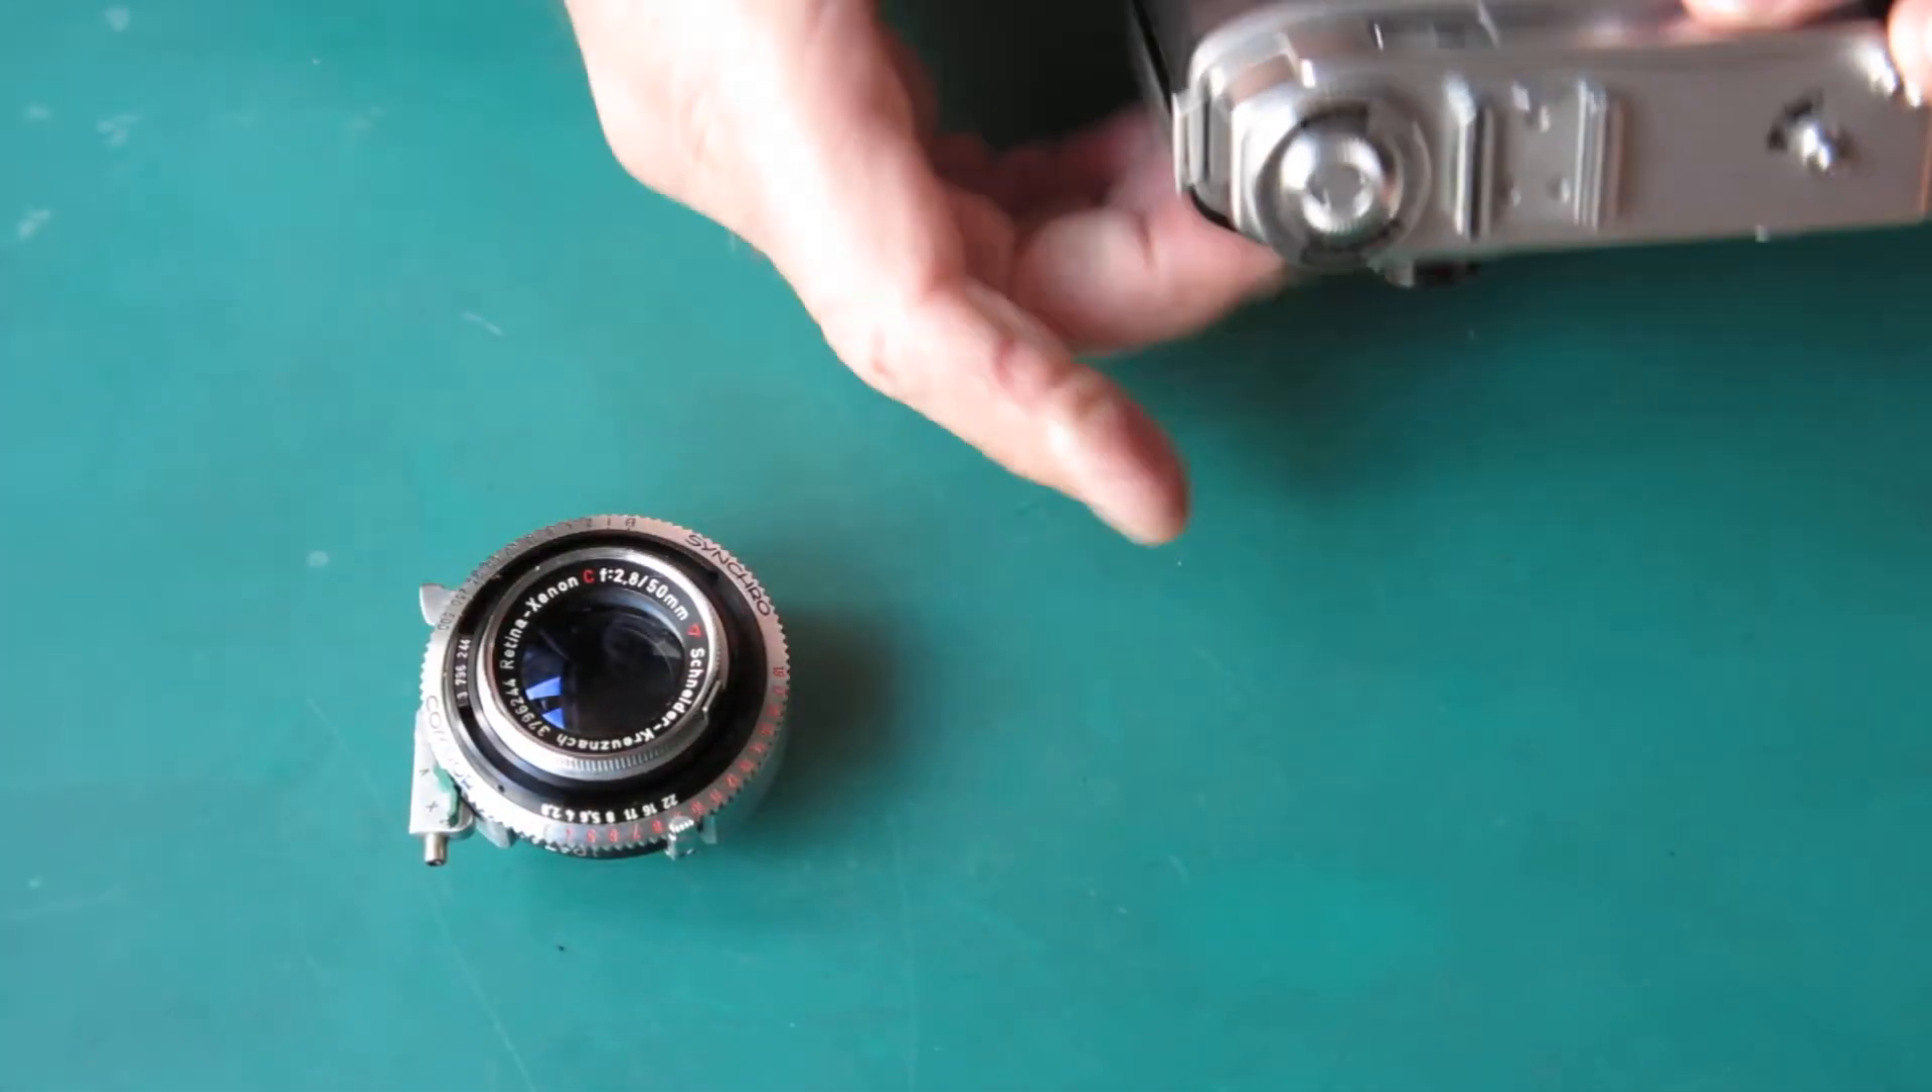So there's our shutter removed from the camera body.